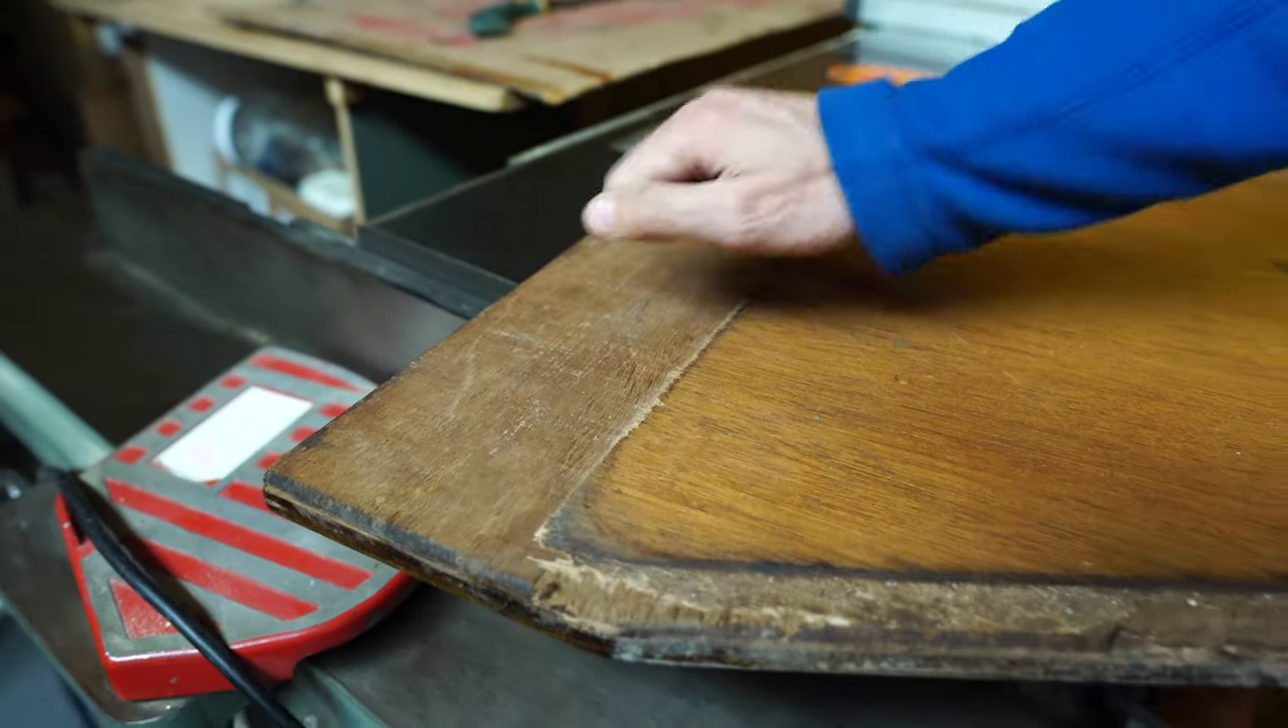I removed the laminate from this section.